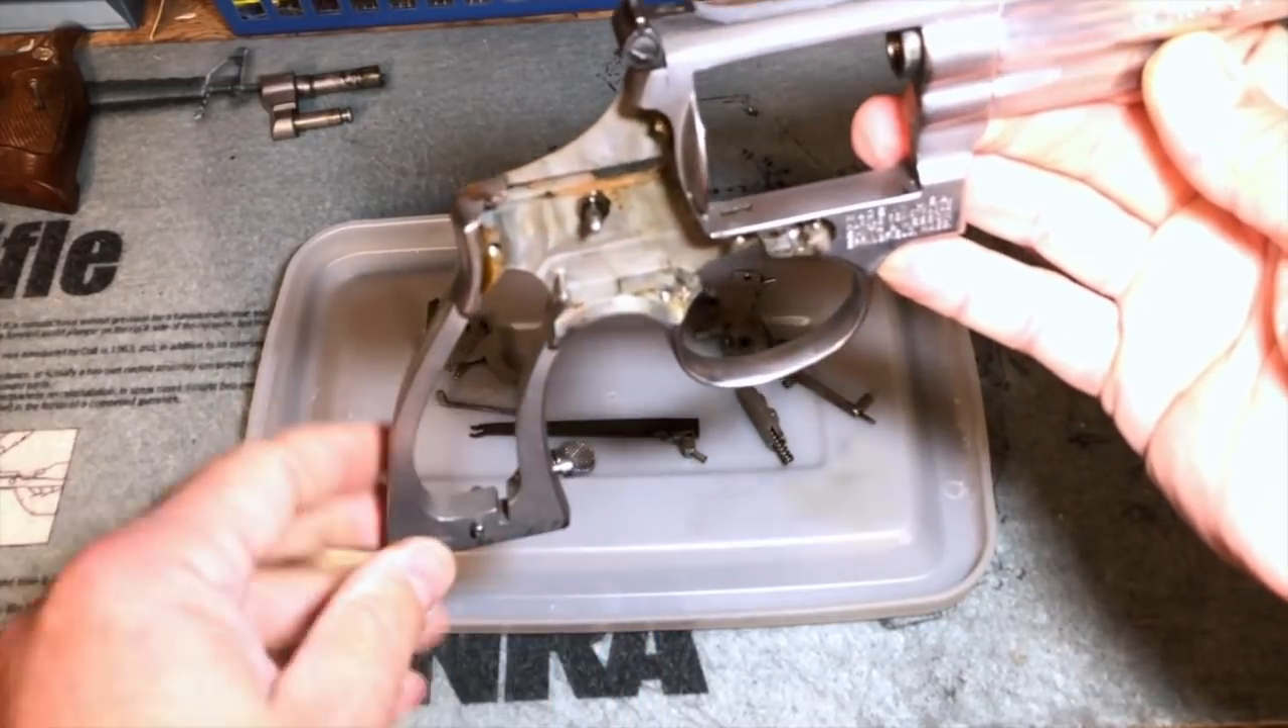So, at this point, I've finished disassembling the frame of our Model 66 here.